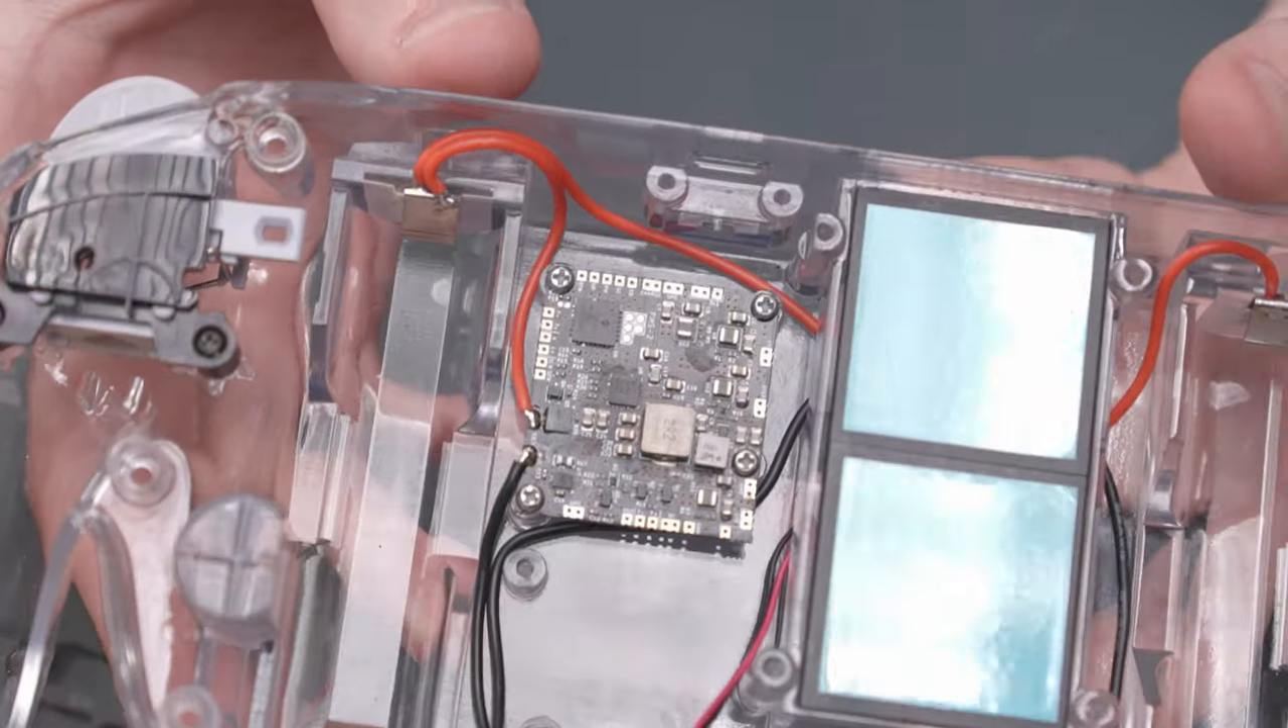Here's what my Ashida looks like after soldering those battery wires.